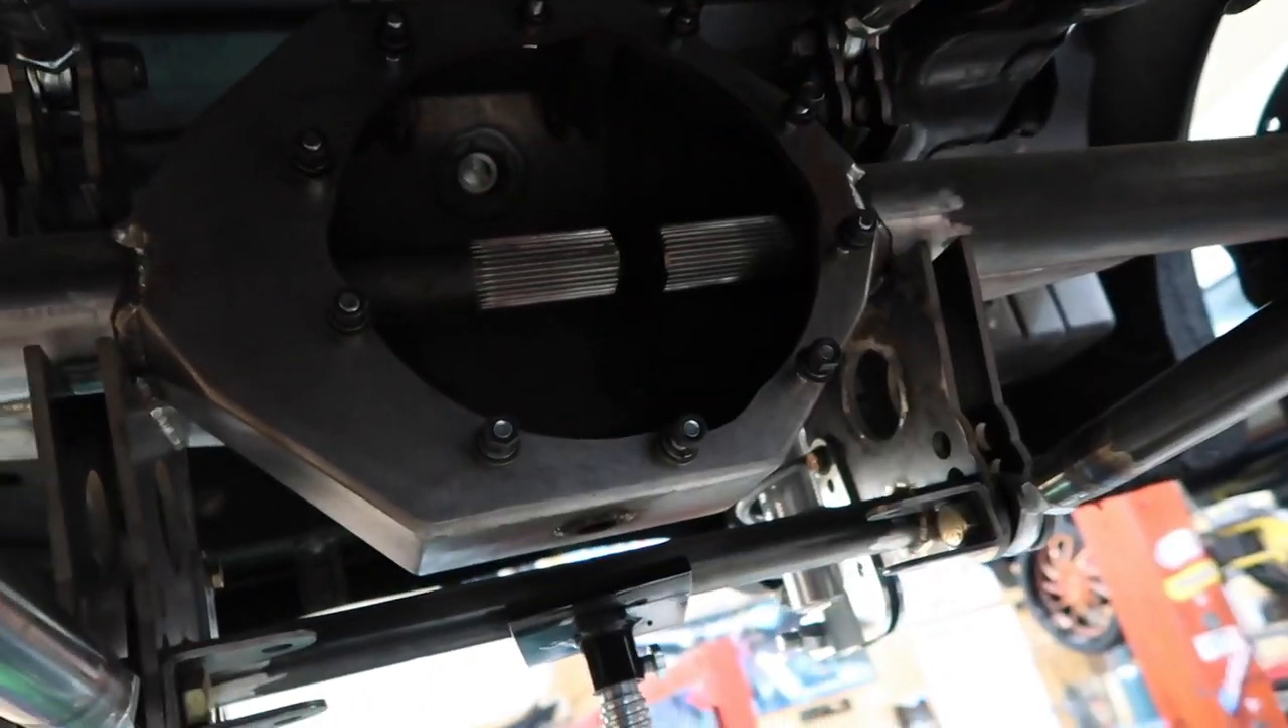Got all the studs put in the housing so it's ready to put the third member up in there.